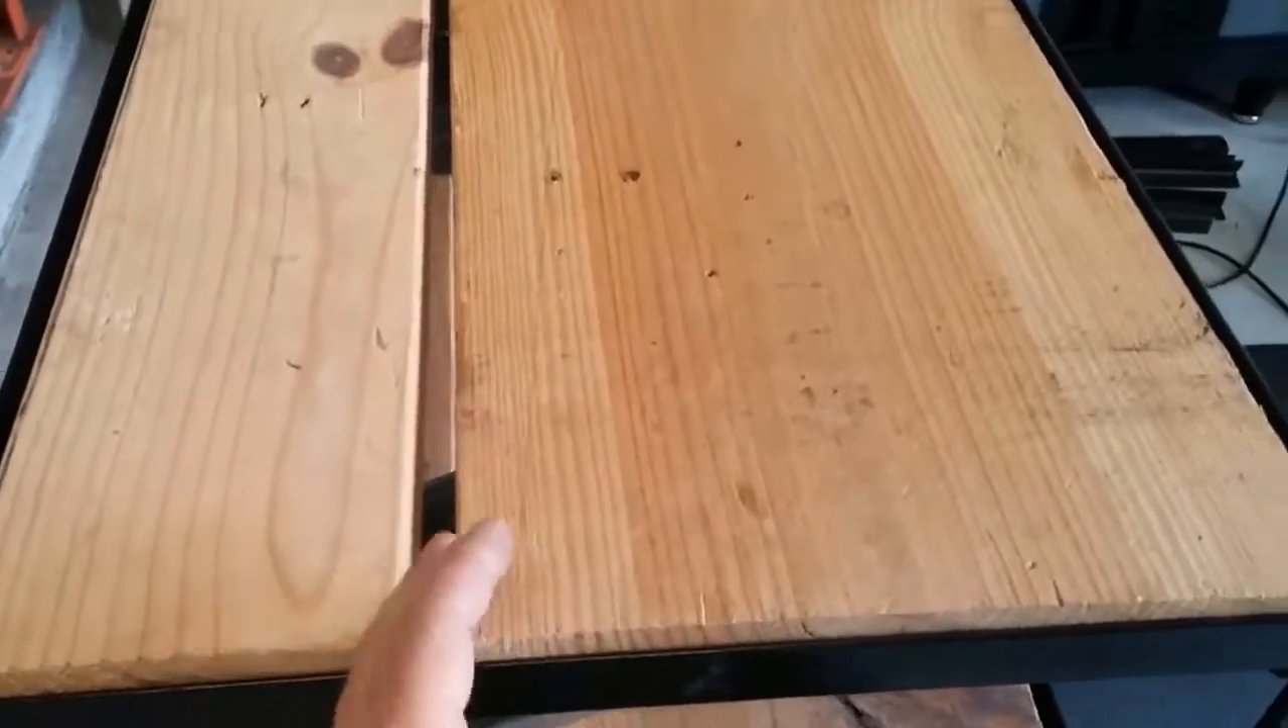As you can tell, you know, looking at the top, you know, I've got a two by 12 and a two by six. There are some gaps here.